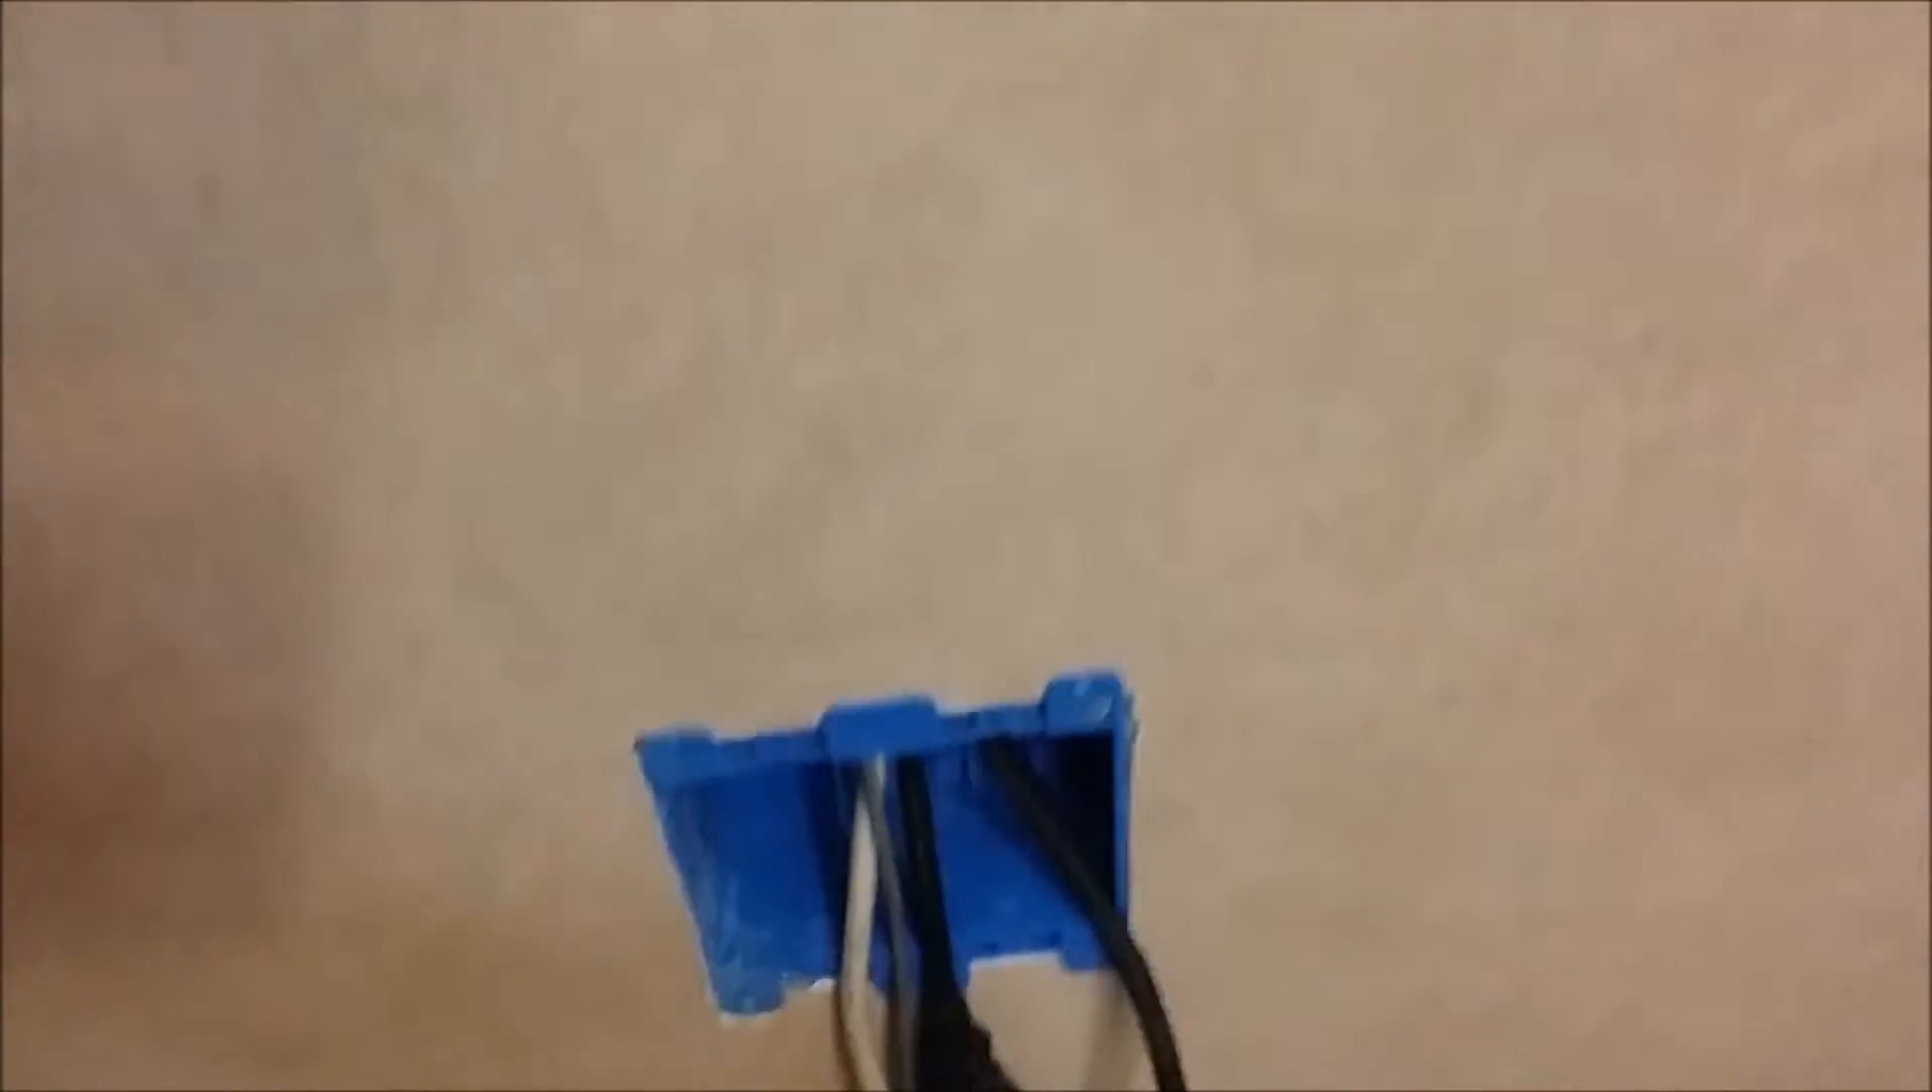So if you look, I got the wiring going into this junction box, or whatever you call it, light box. So I got it going into the box, and then it goes into the wall there.